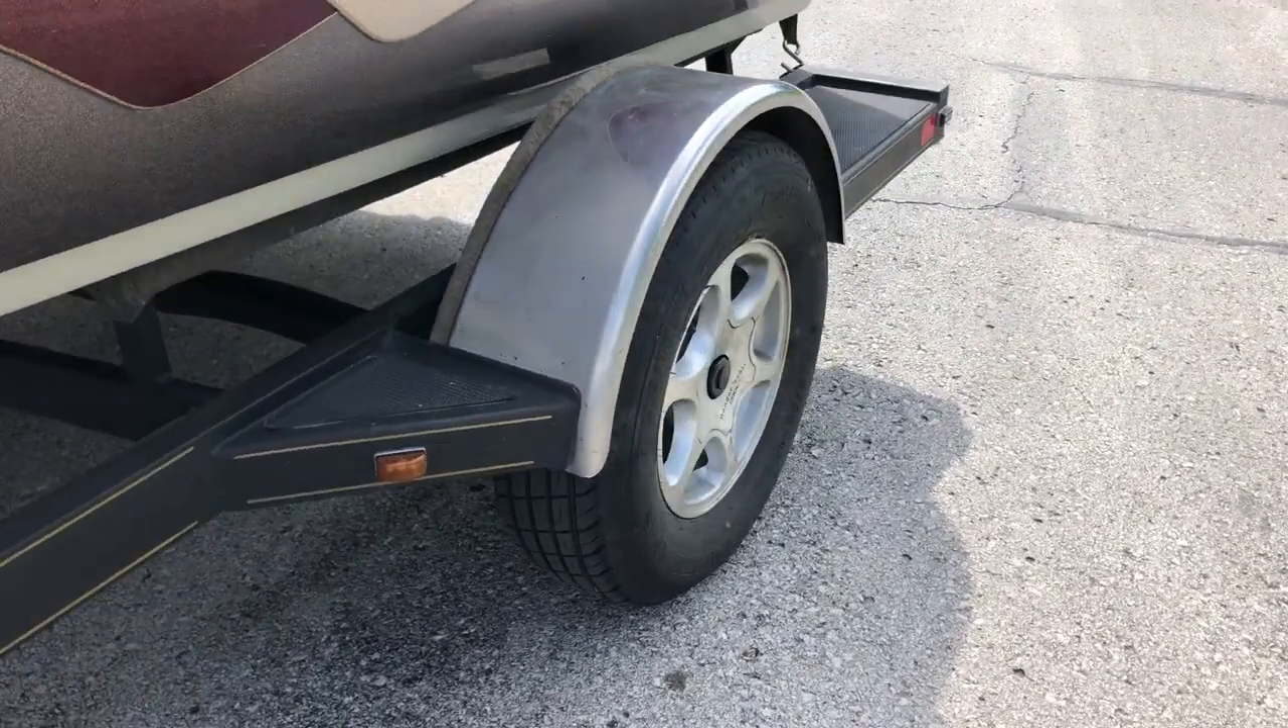As you can see now, the trailer wheel is in line with the fender.